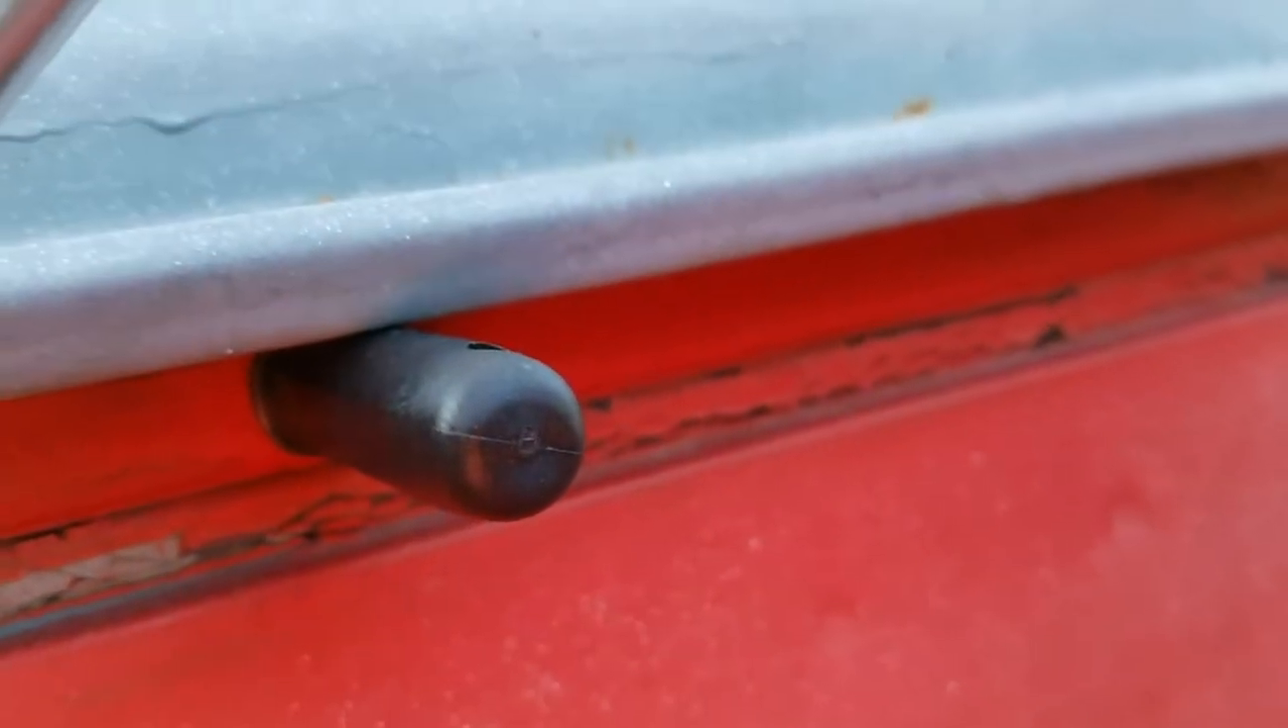And the nozzle goes right in here okay you can see the nozzle is now screwed in.